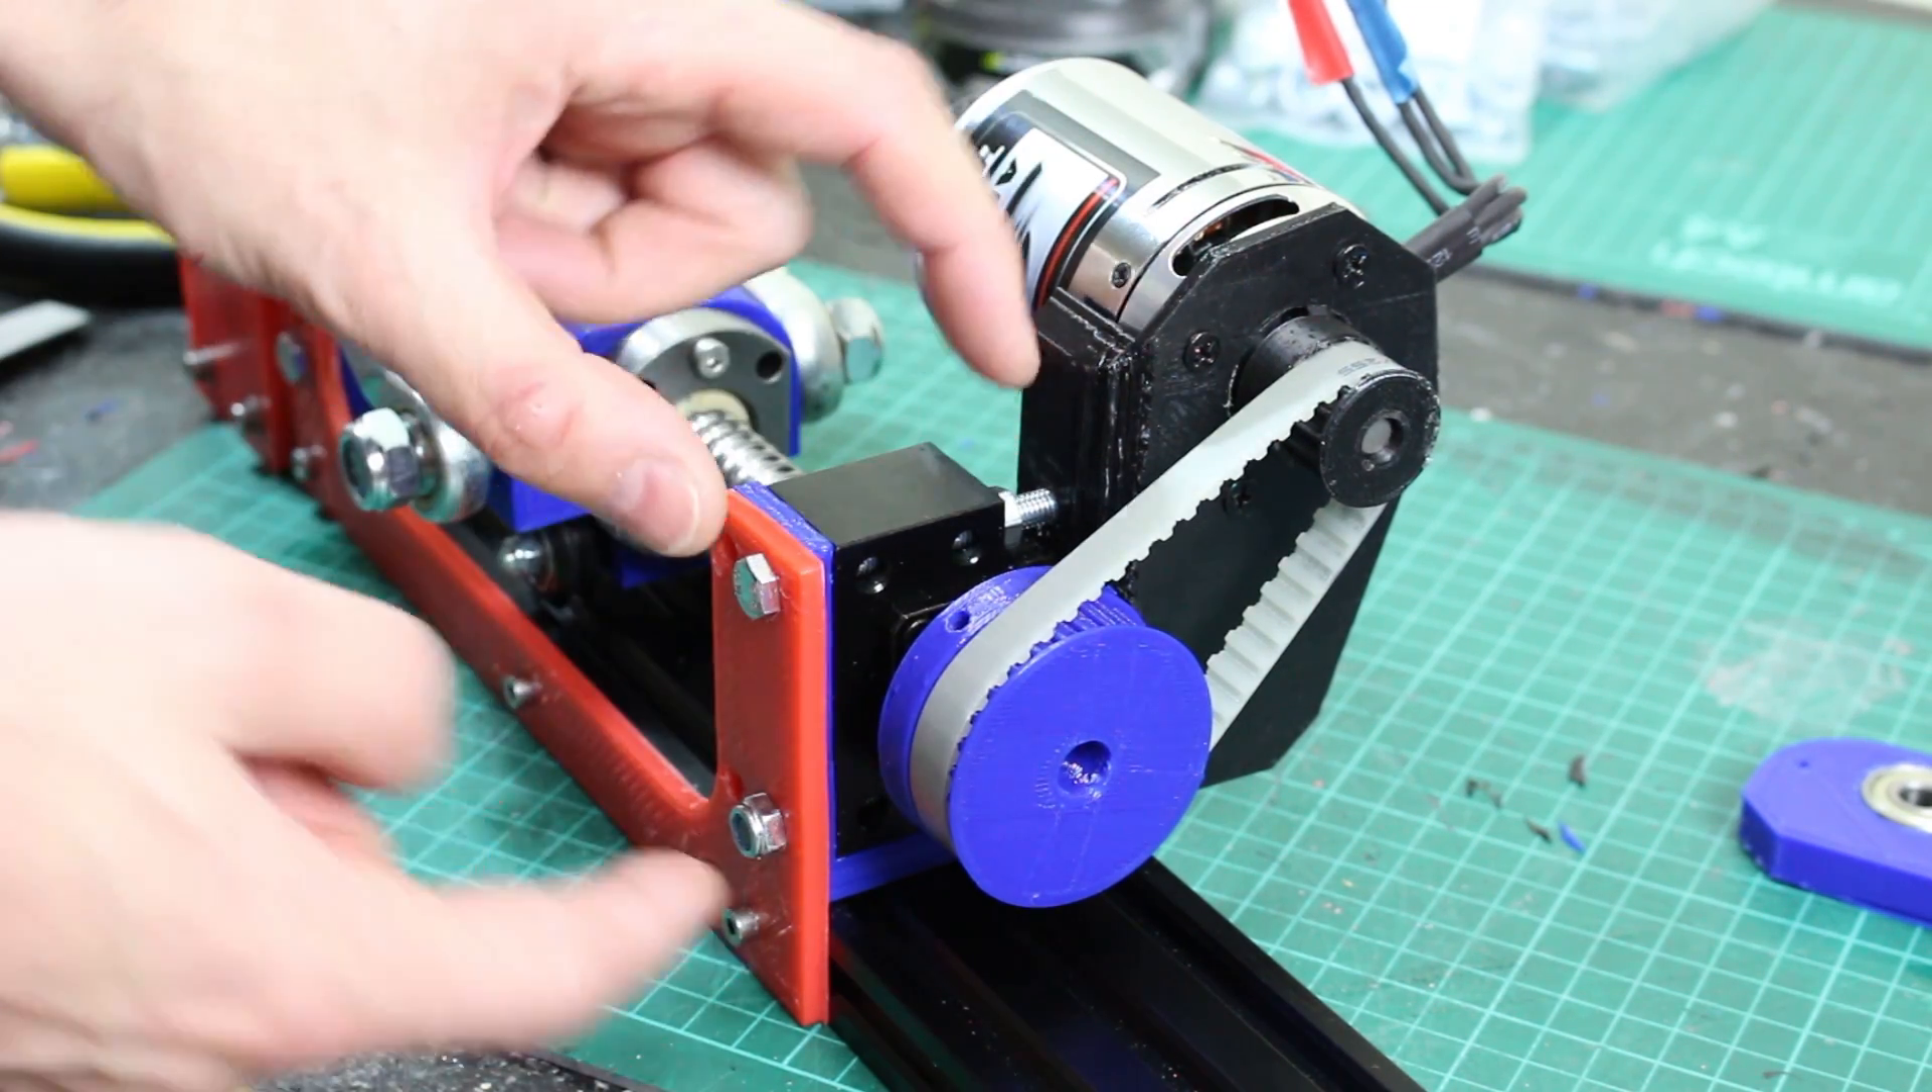I've mounted the motor on there, which of course has a belt going onto the ball screw.